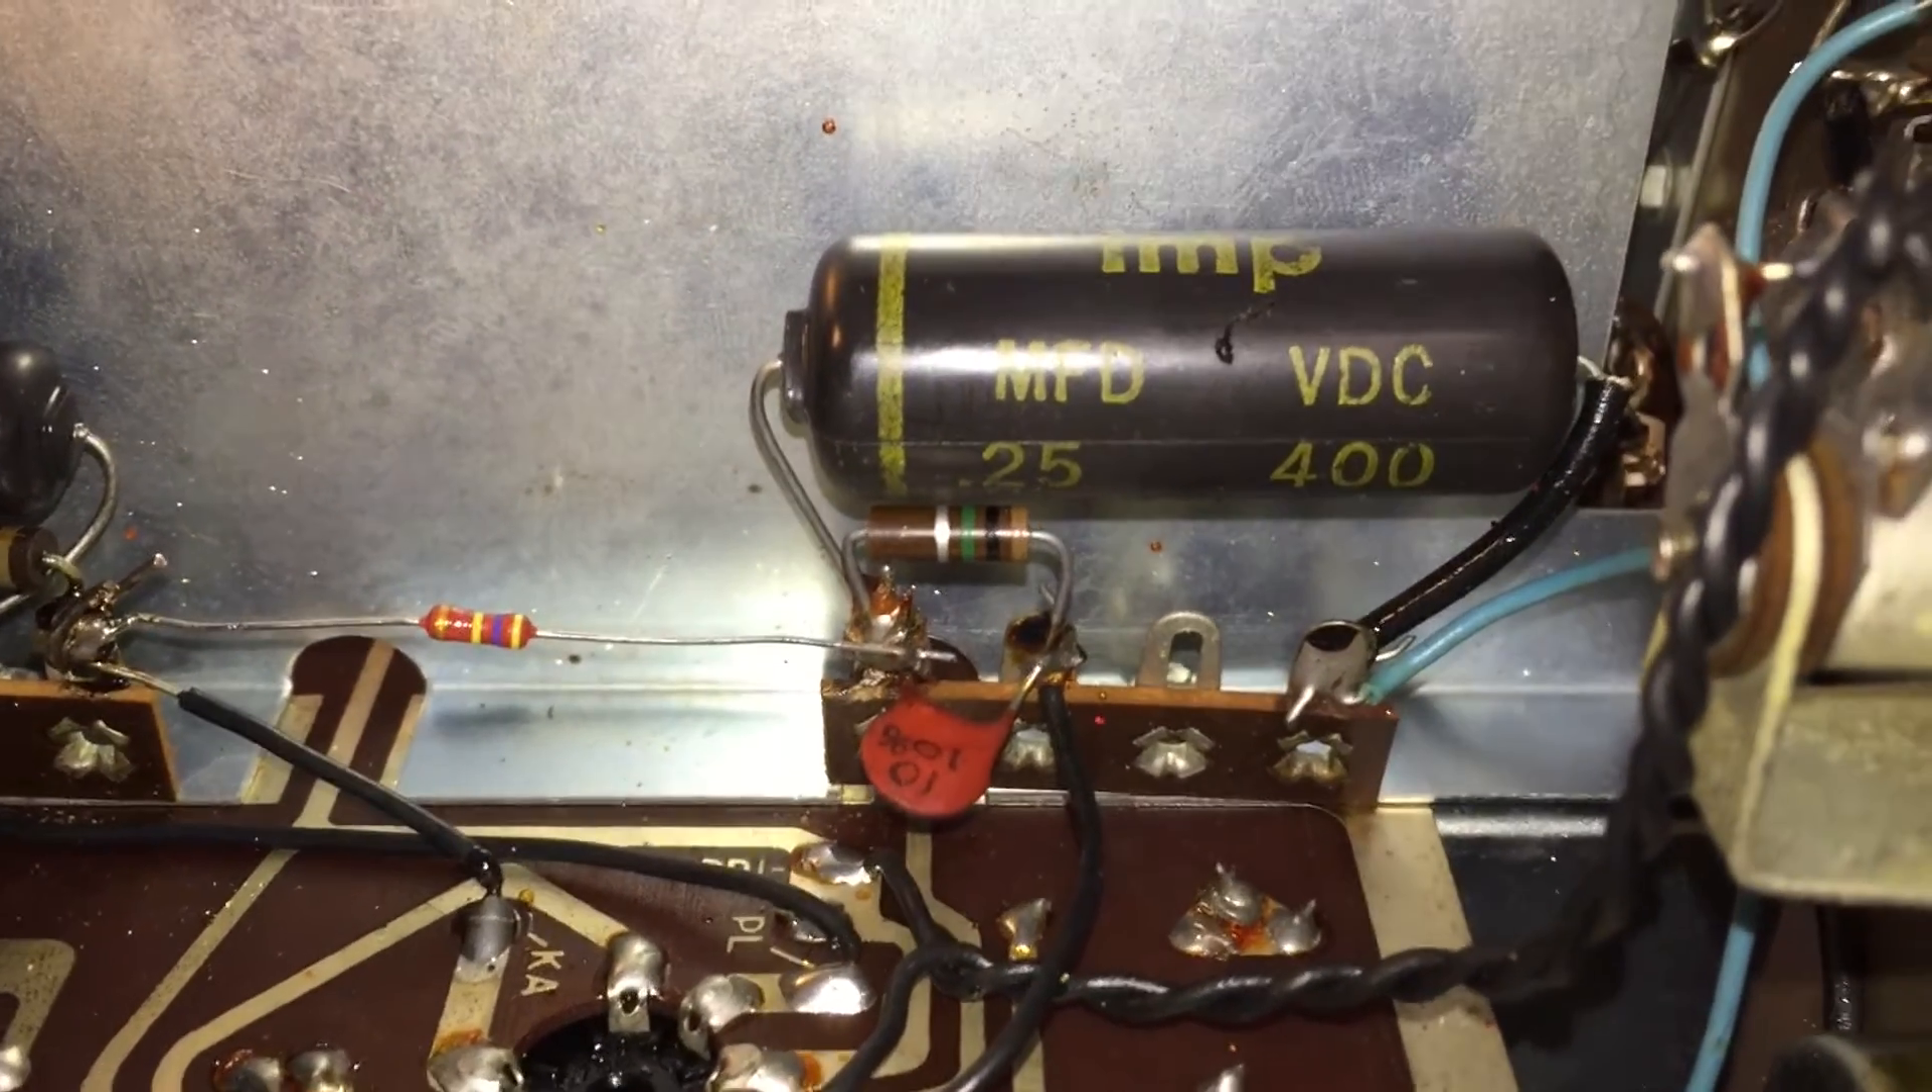Here's a 470k ohm resistor that I replaced on the left side I put it in properly it's you know finished and installed.